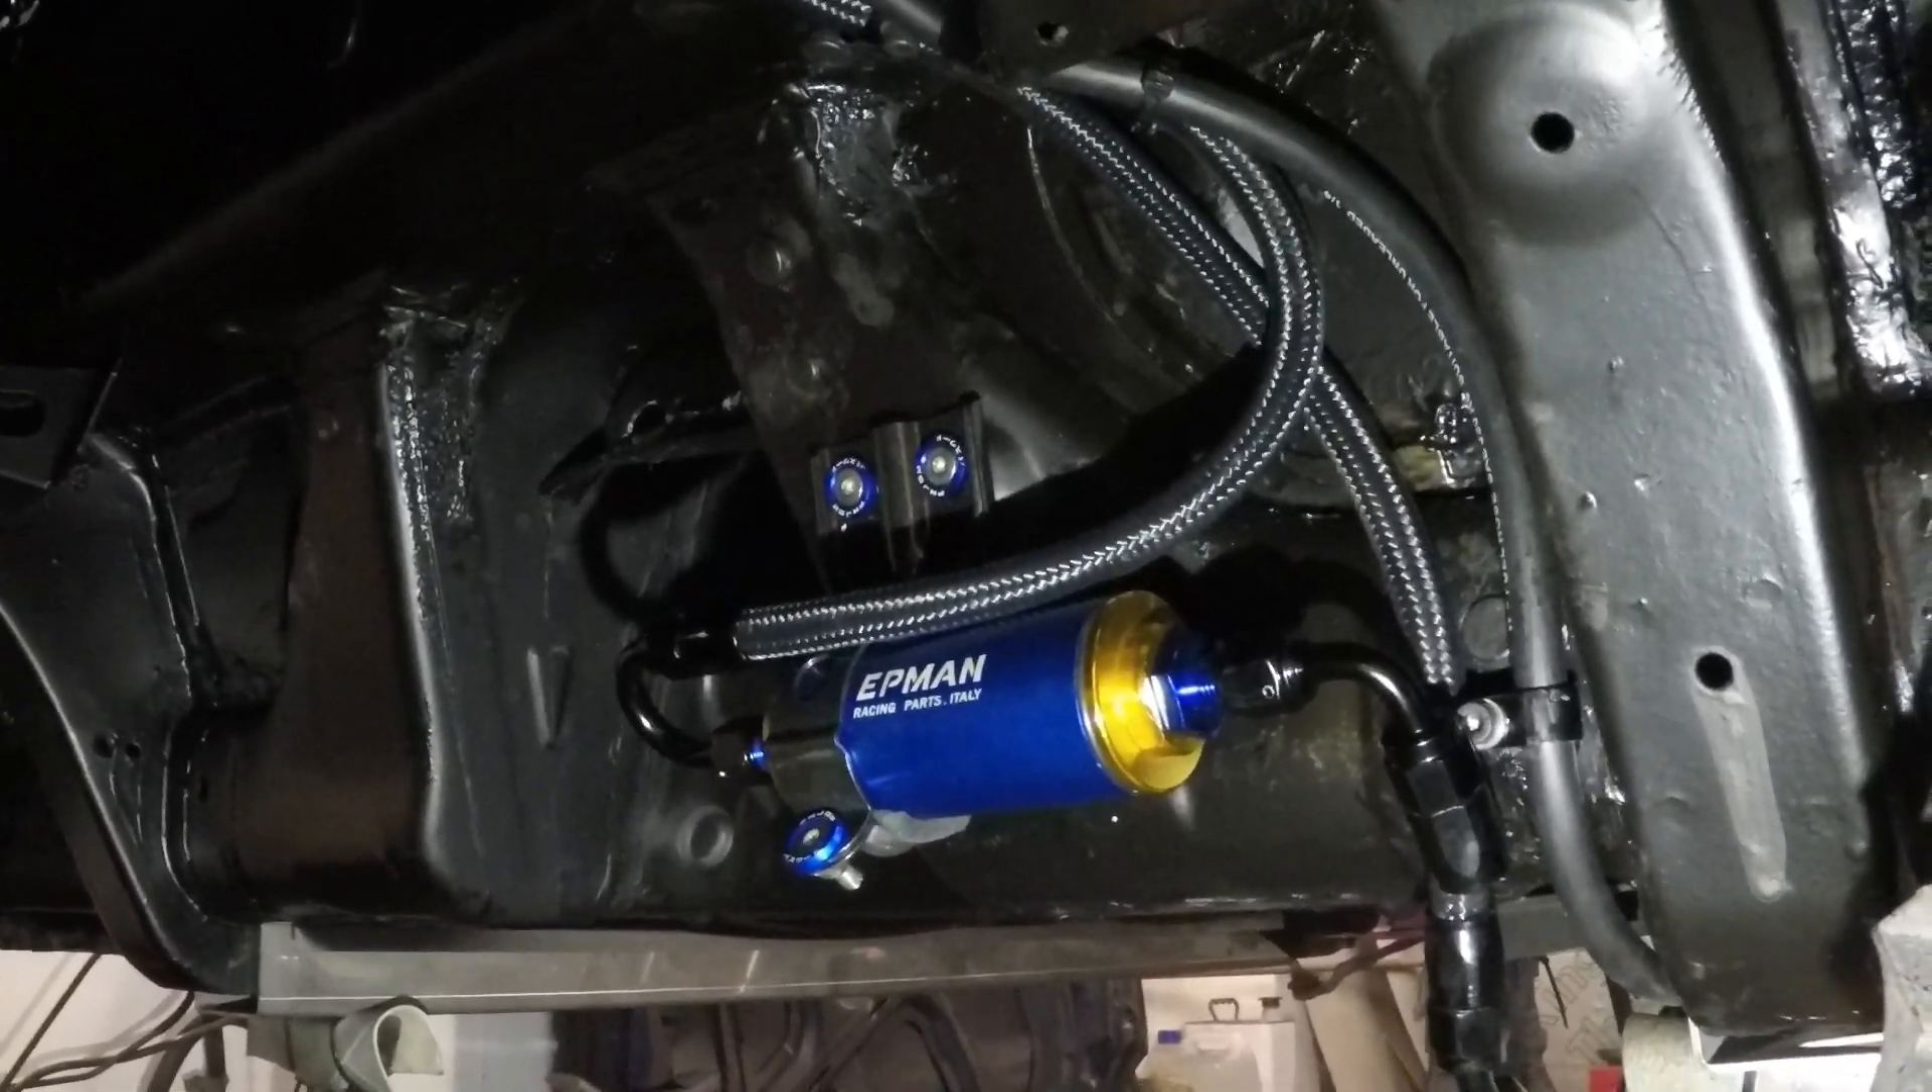I've also replaced all the fuel lines and the breather lines with AN6 lines and I've replaced the fuel filter with a removable washable fuel filter with AN6 connections.